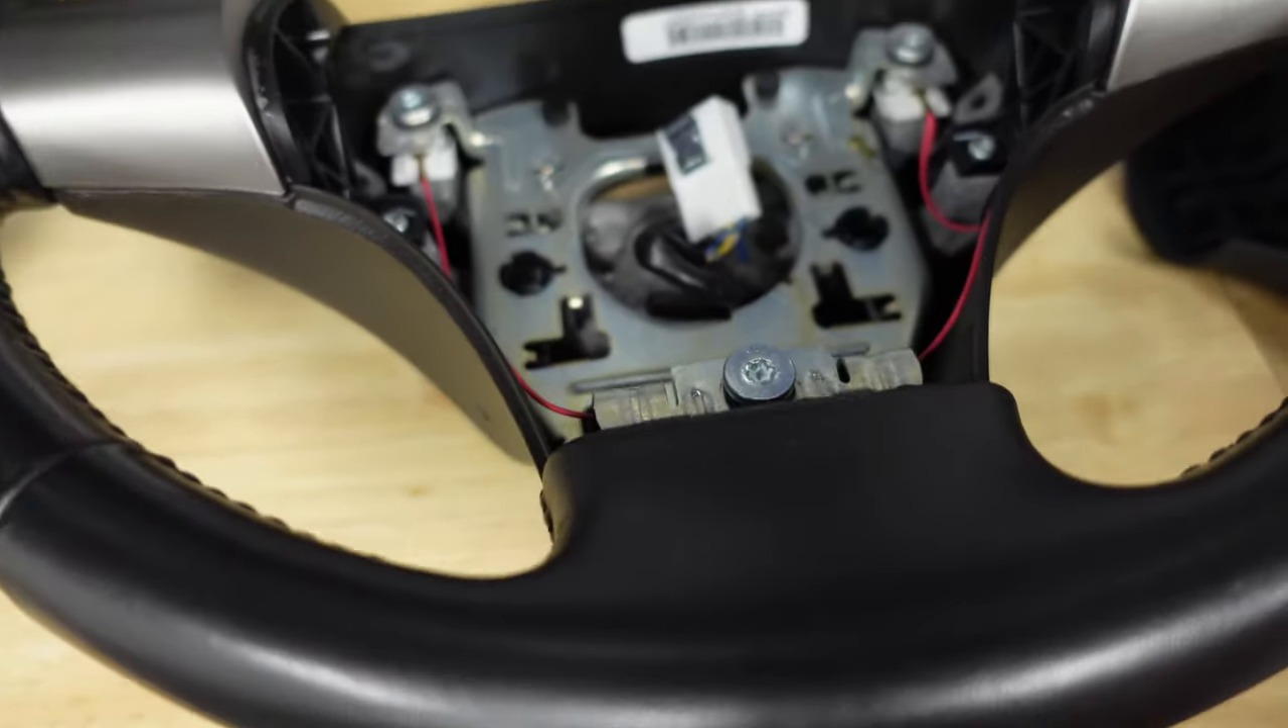Alright guys steering wheel is off.